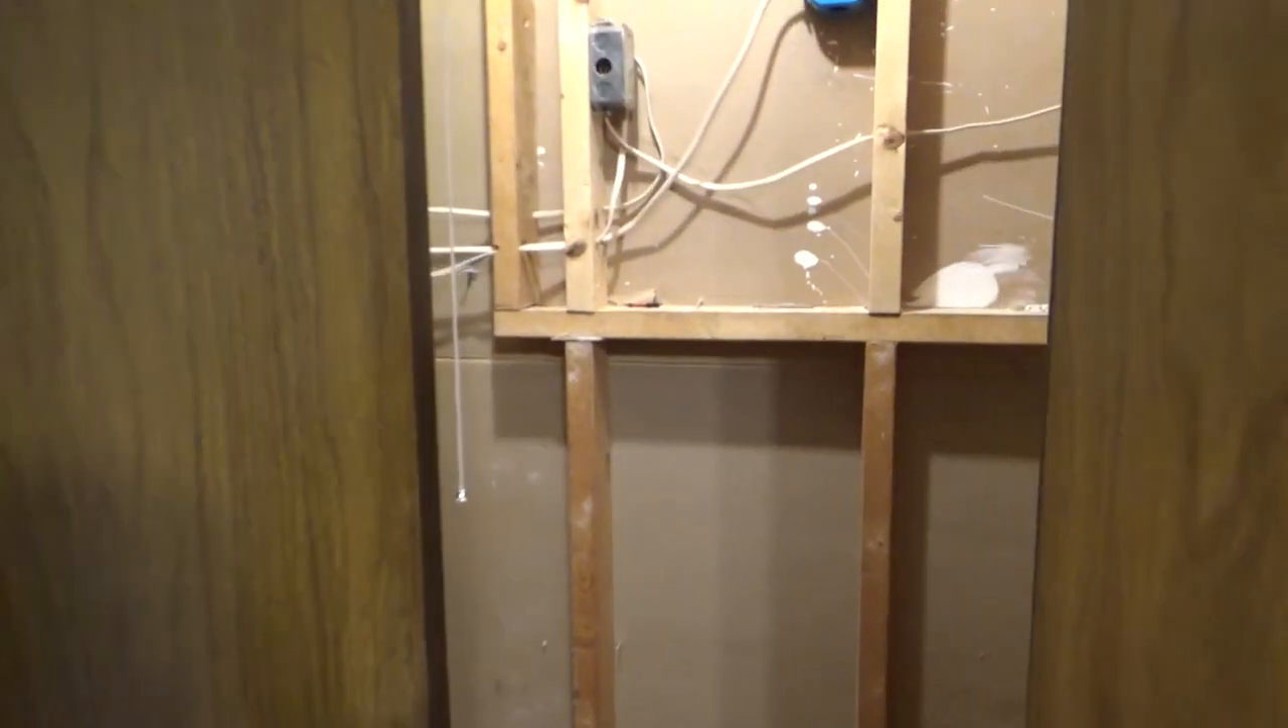Haven't done much in the closet. That needs some sheetrock.